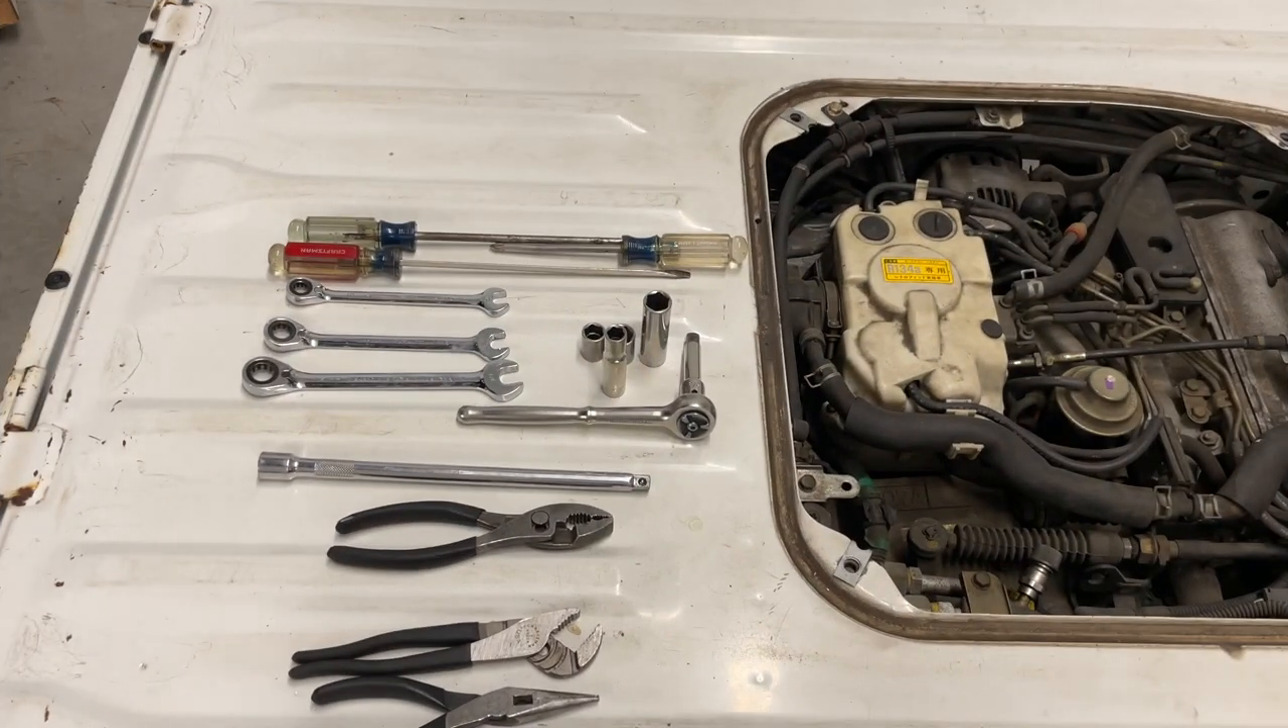You can see i've got the engine cover removed exposing the carburetor.